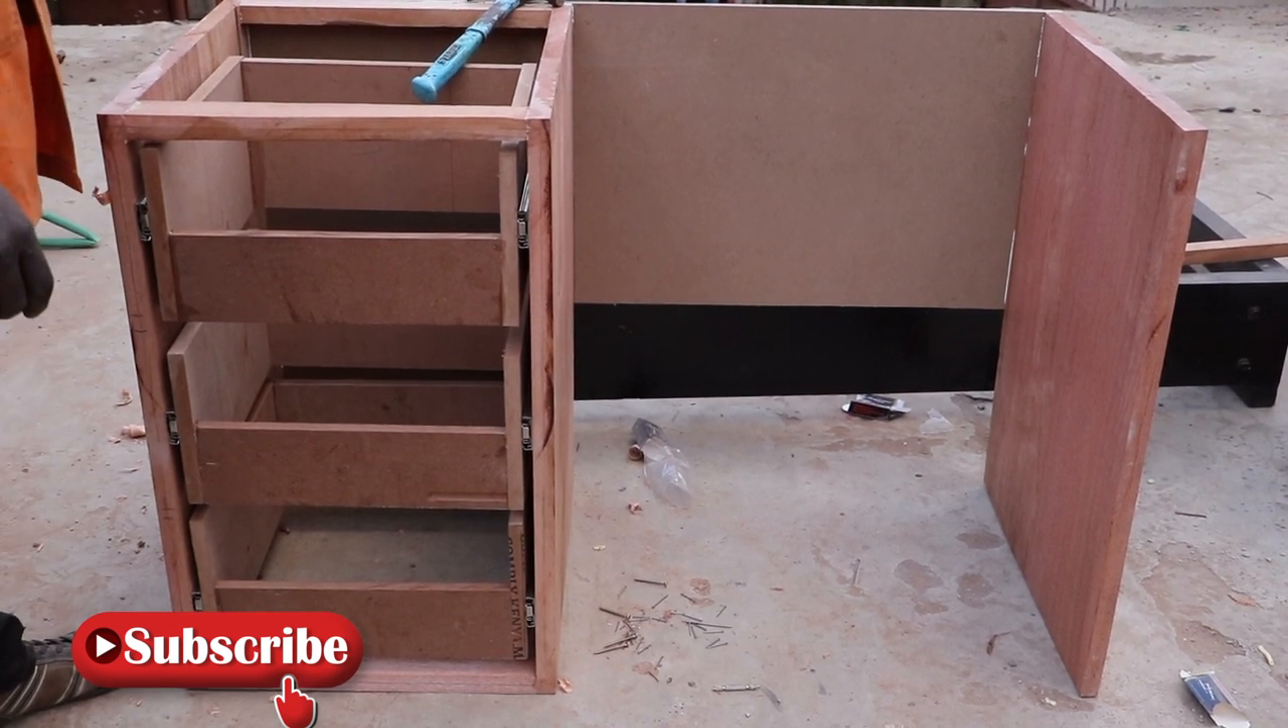Then we attached the other end side of our office desk and this is how it should look like.